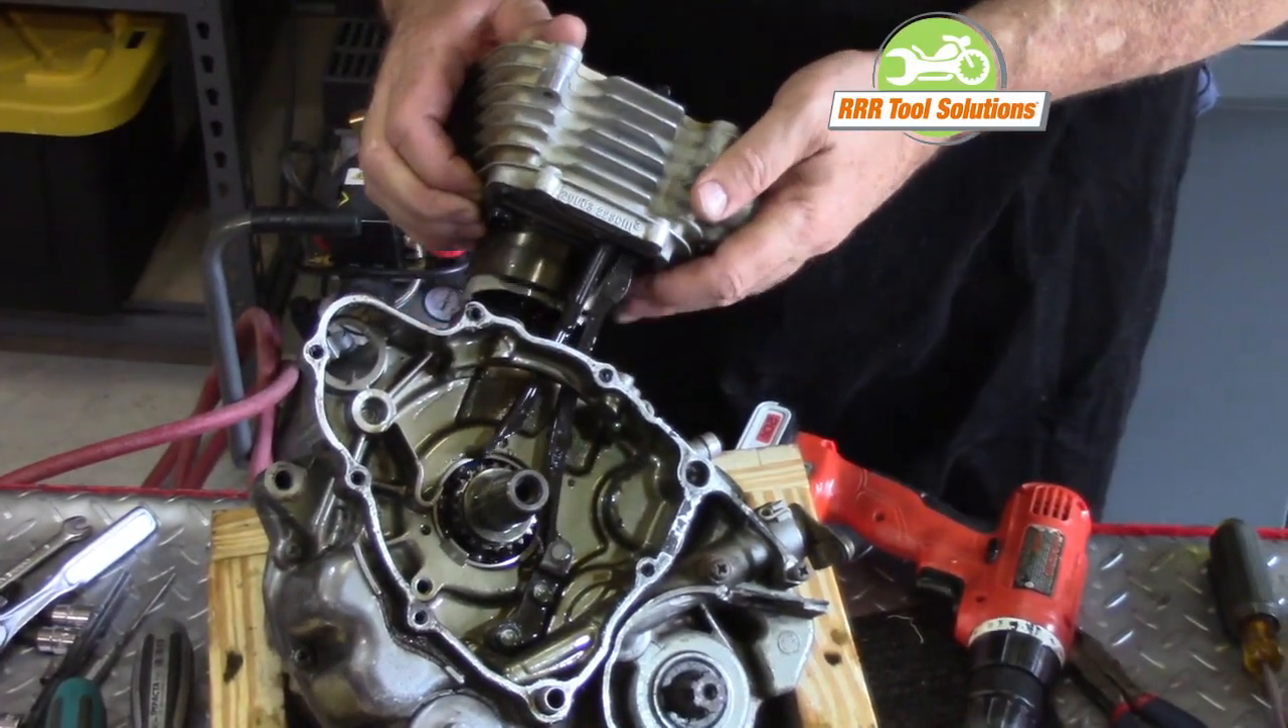With the small bolts removed, we can lift the cylinder off the case and the piston.